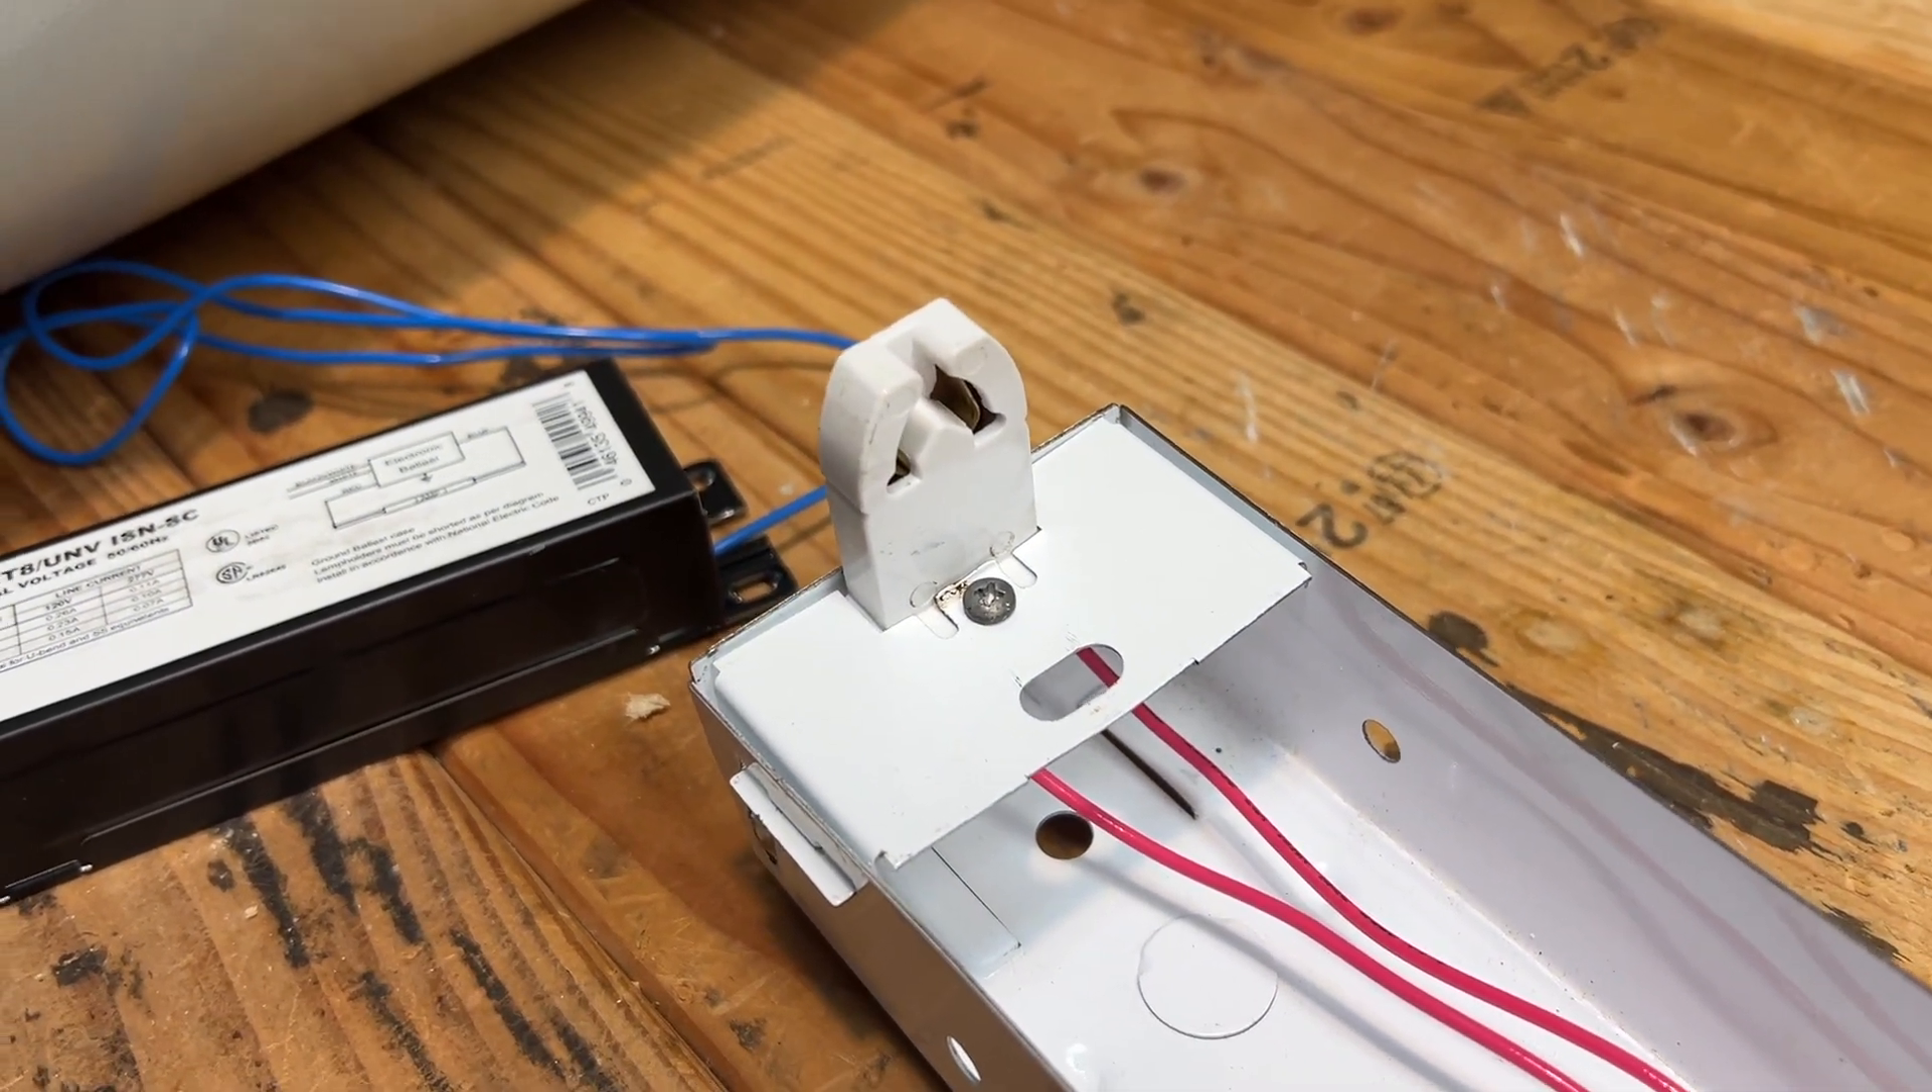We got our old ballast. We got our new socket in place.